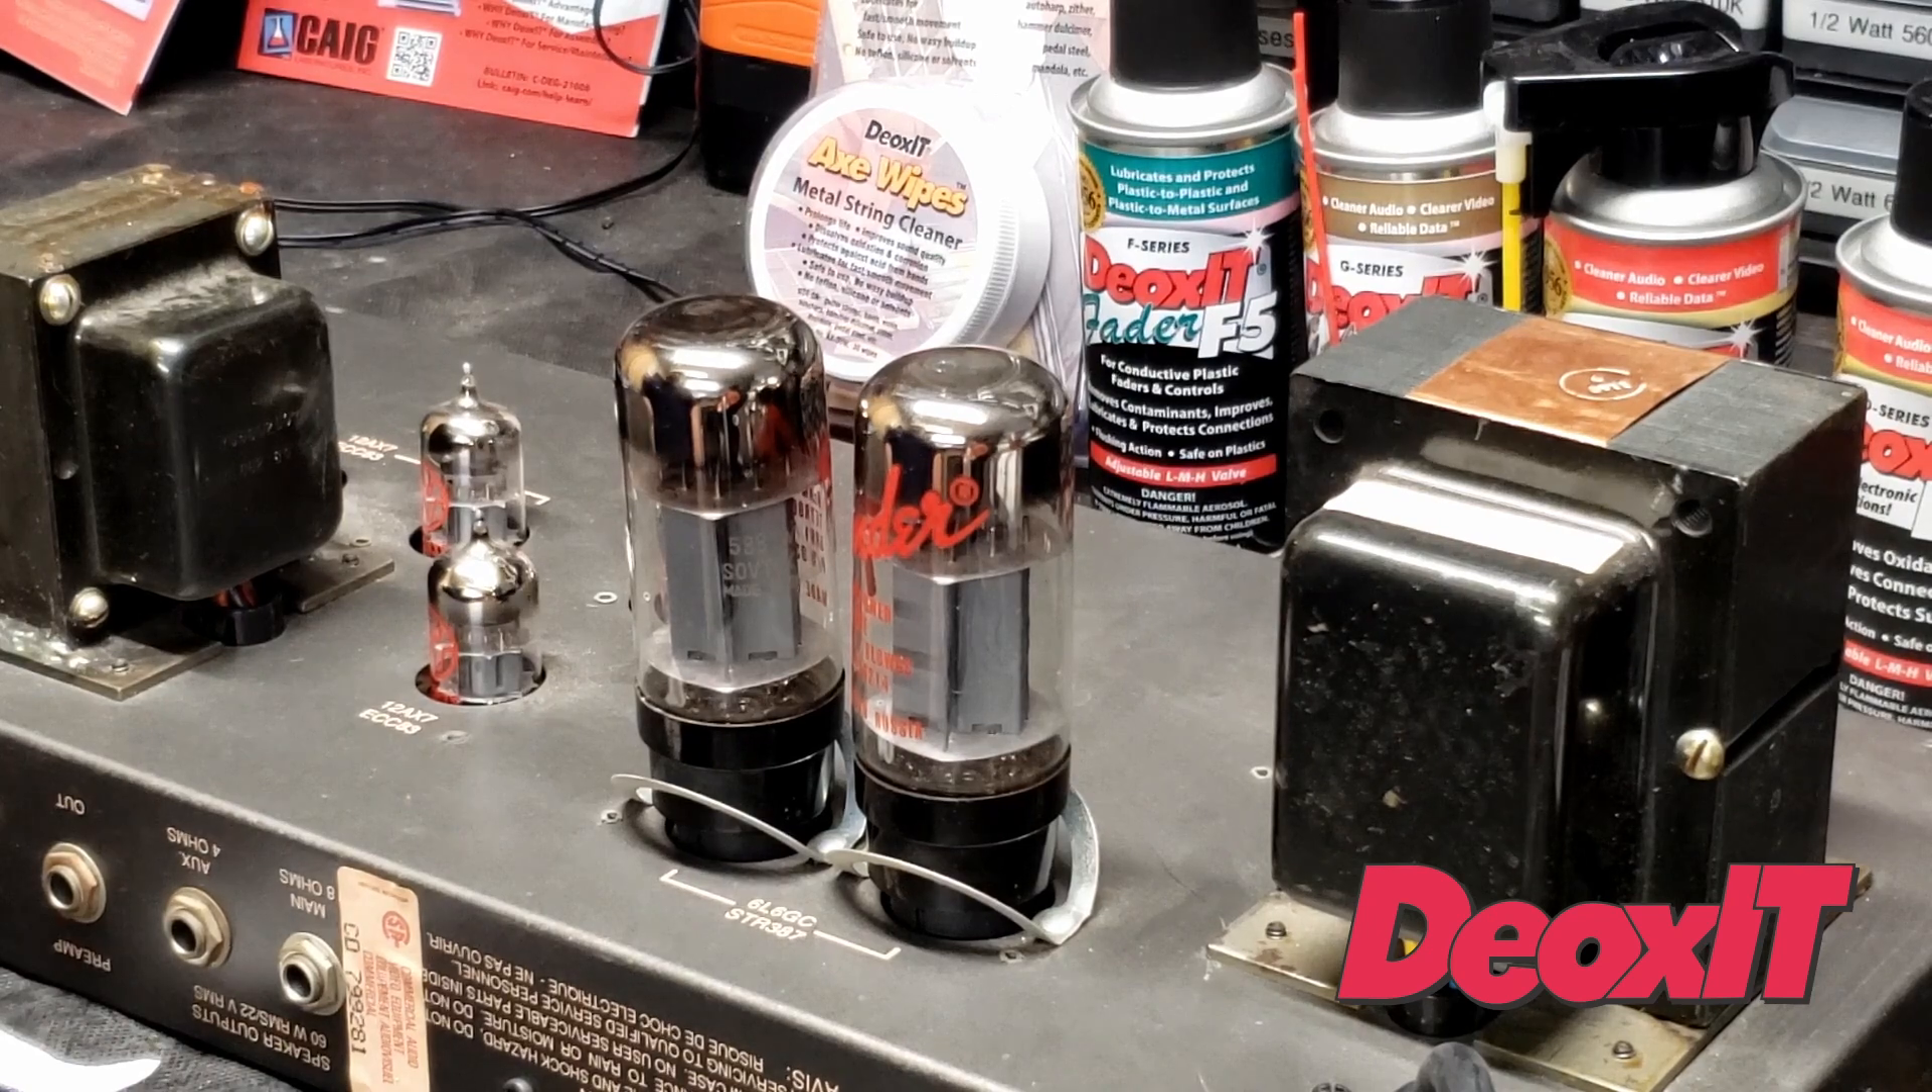I've replaced all of the tubes back into the amp.